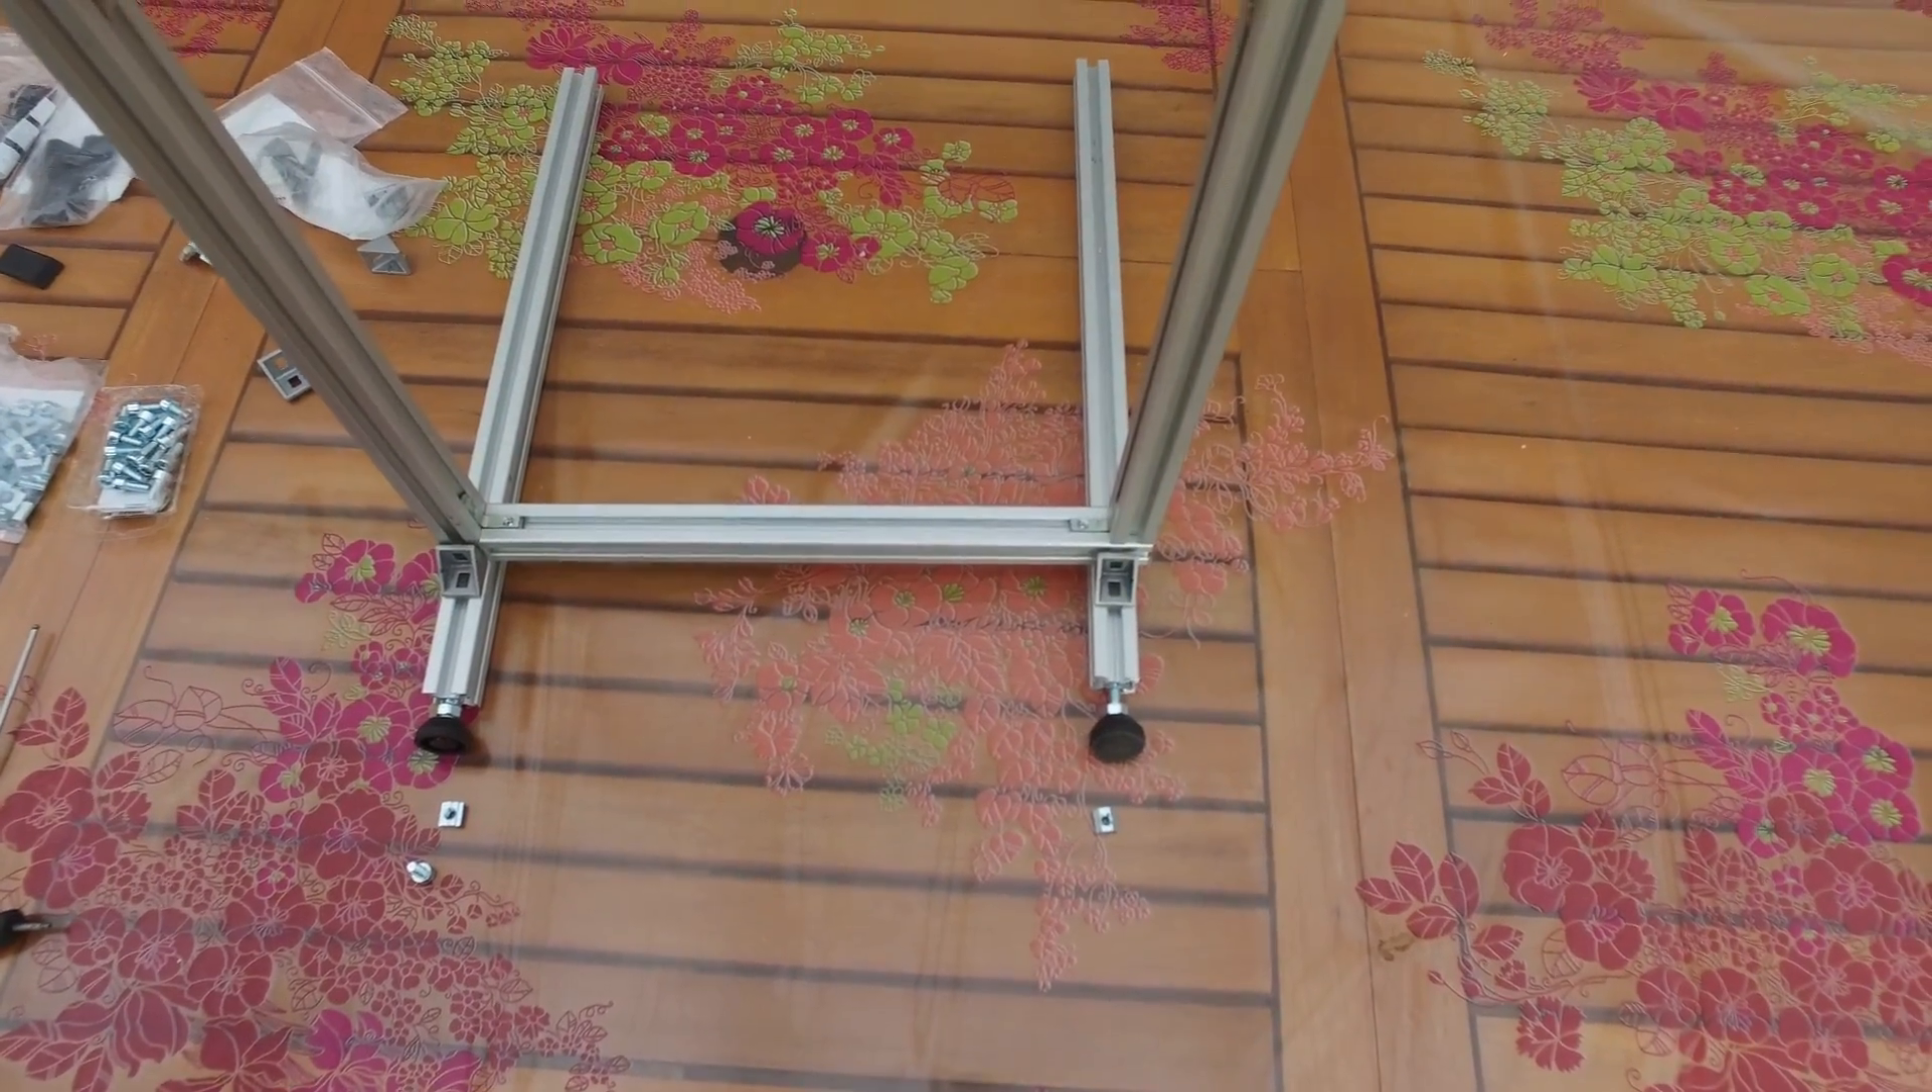Jetzt seht ihr den Rahmen schon mal an zwei Füßen befestigt.